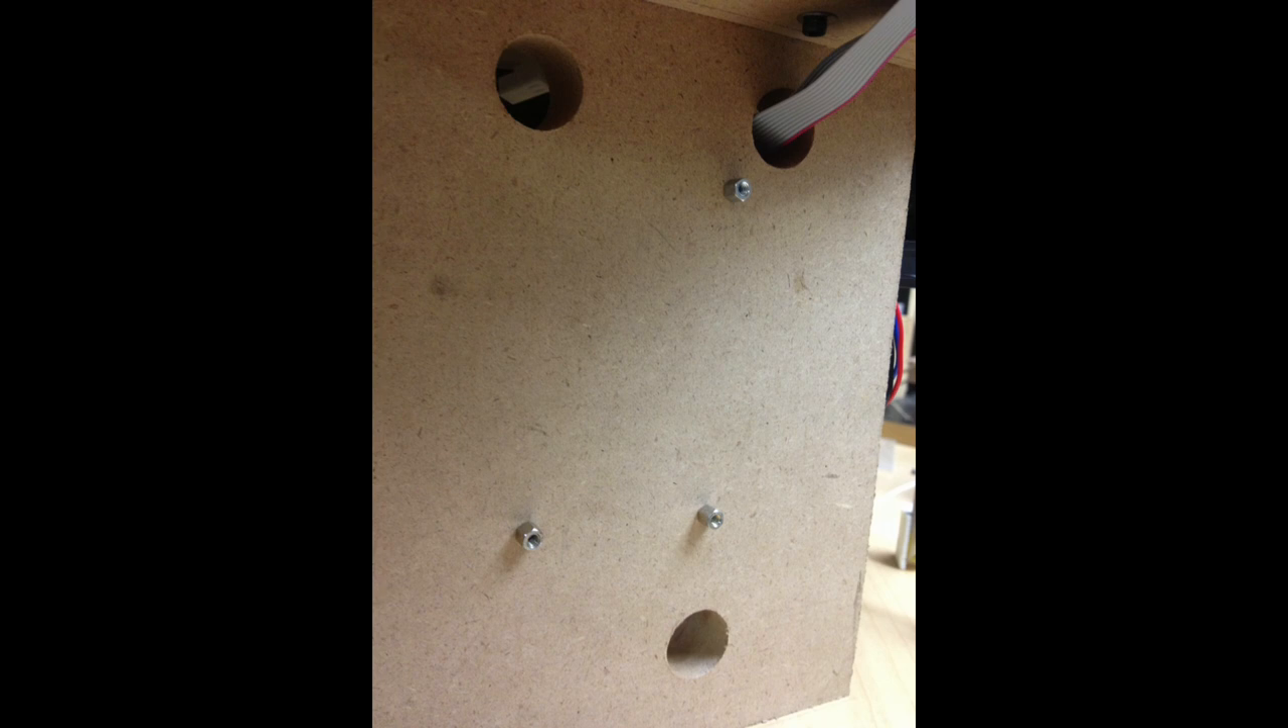Um, so here you can see I started mounting some standoffs for the Arduino.